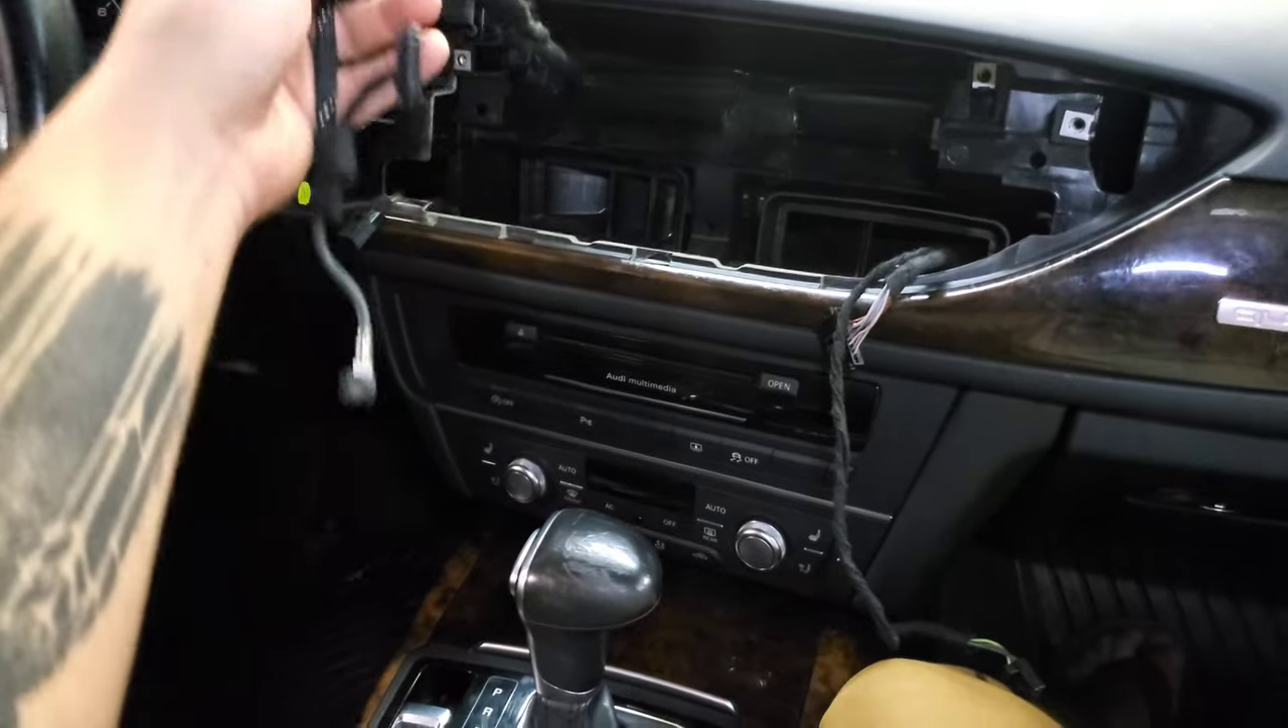All right, we got the display removed and we're left with just the wiring harness sitting here.